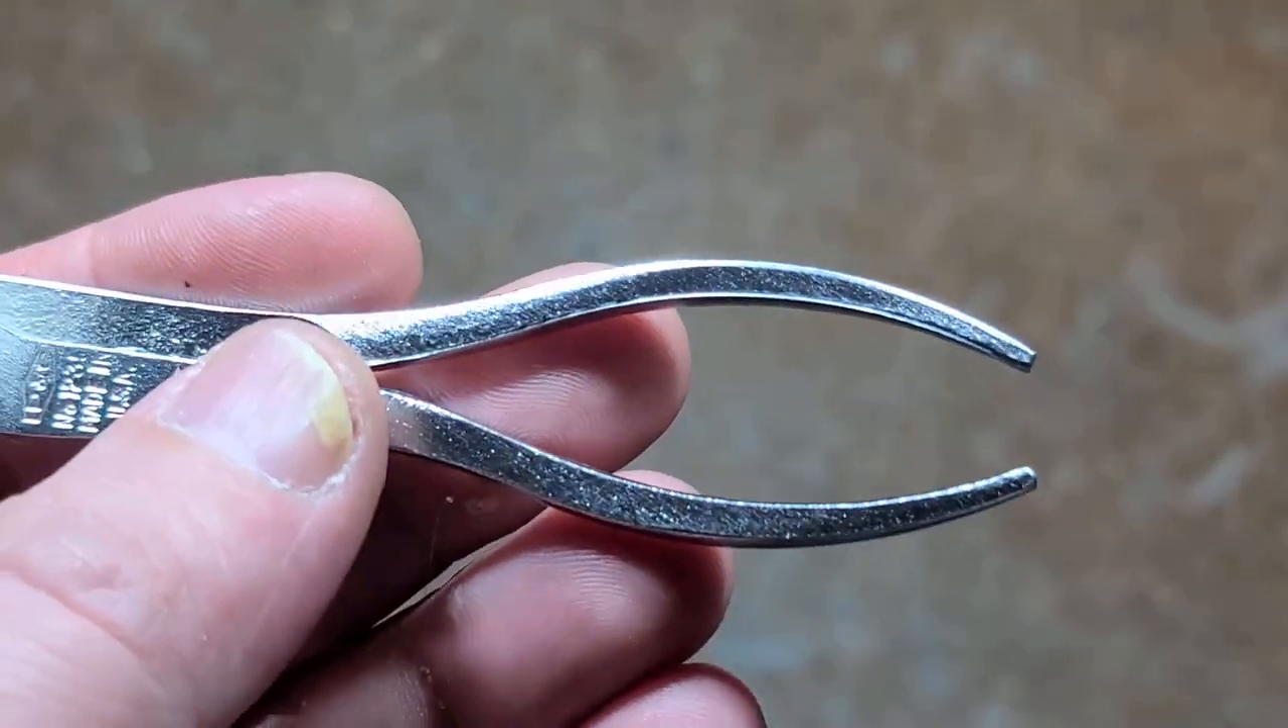If we go to the middle section here we can see that now the handle tips are actually even with each other and so when you're in the middle position they're even.